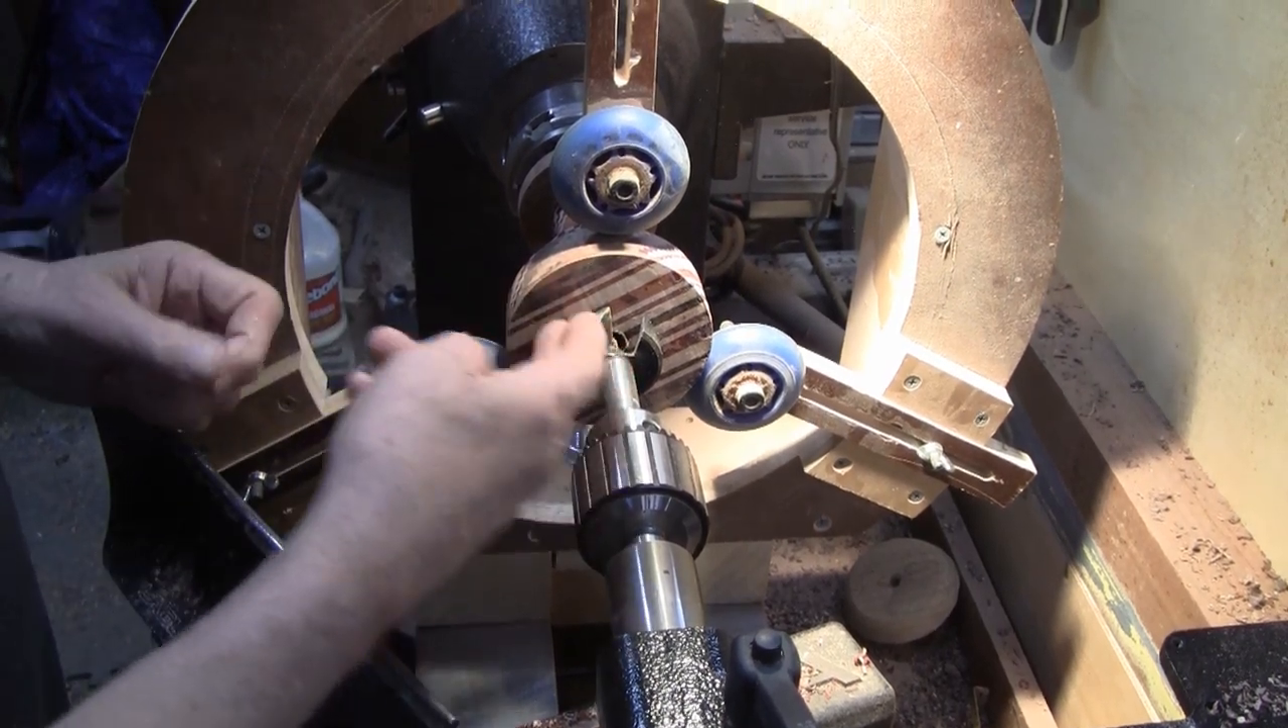I'll be back in a couple hours. Okay. I've got the steady rest set up.